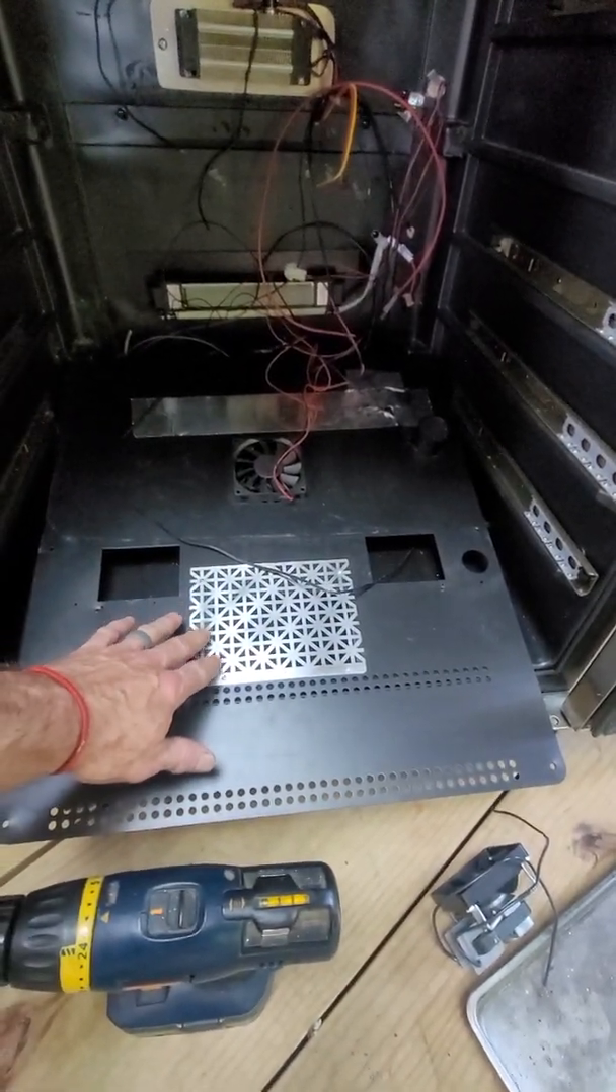You'll see I put a metal vent an additional vent here.